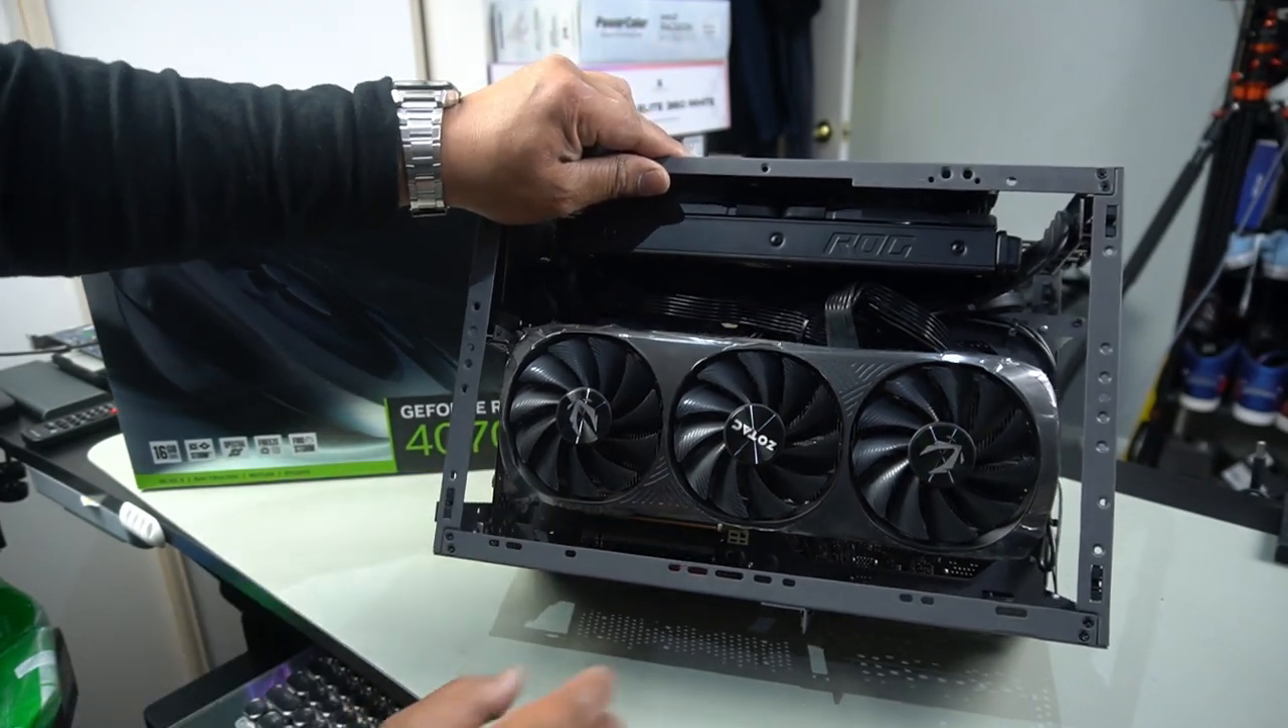So you can see our GPU is lined up now inside there.